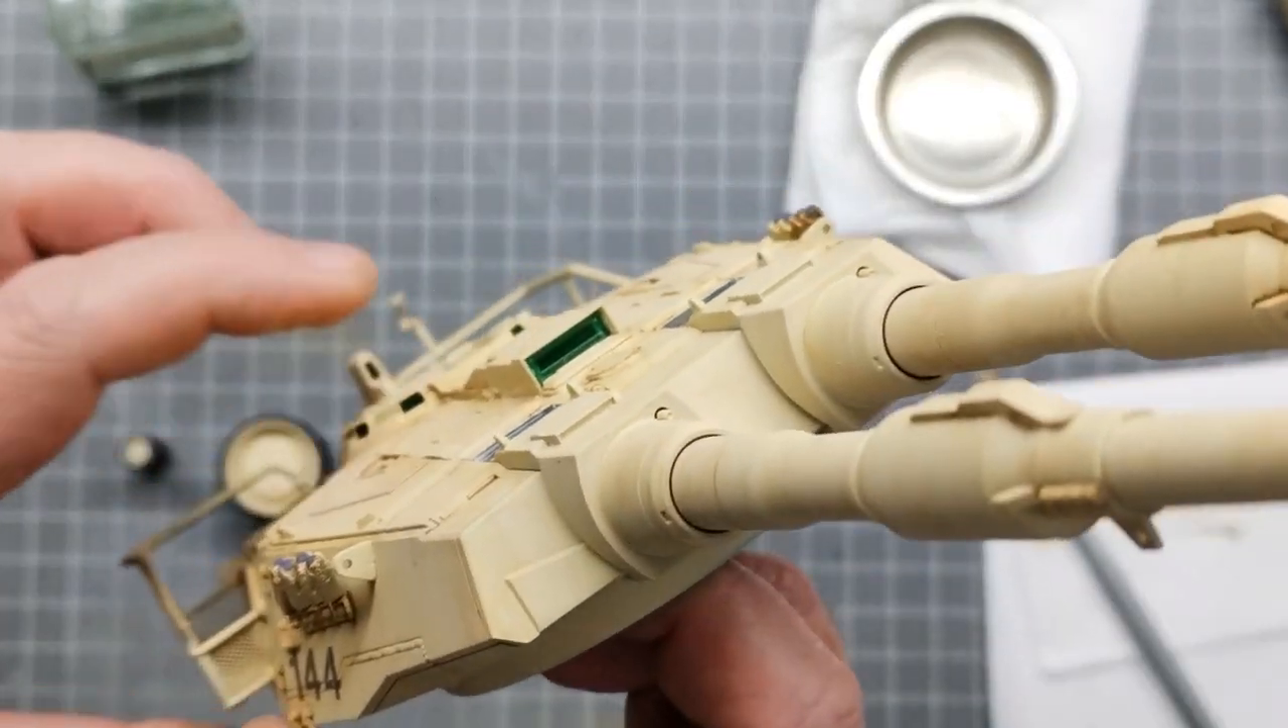I've also installed the glass so you can see the green glass in there.